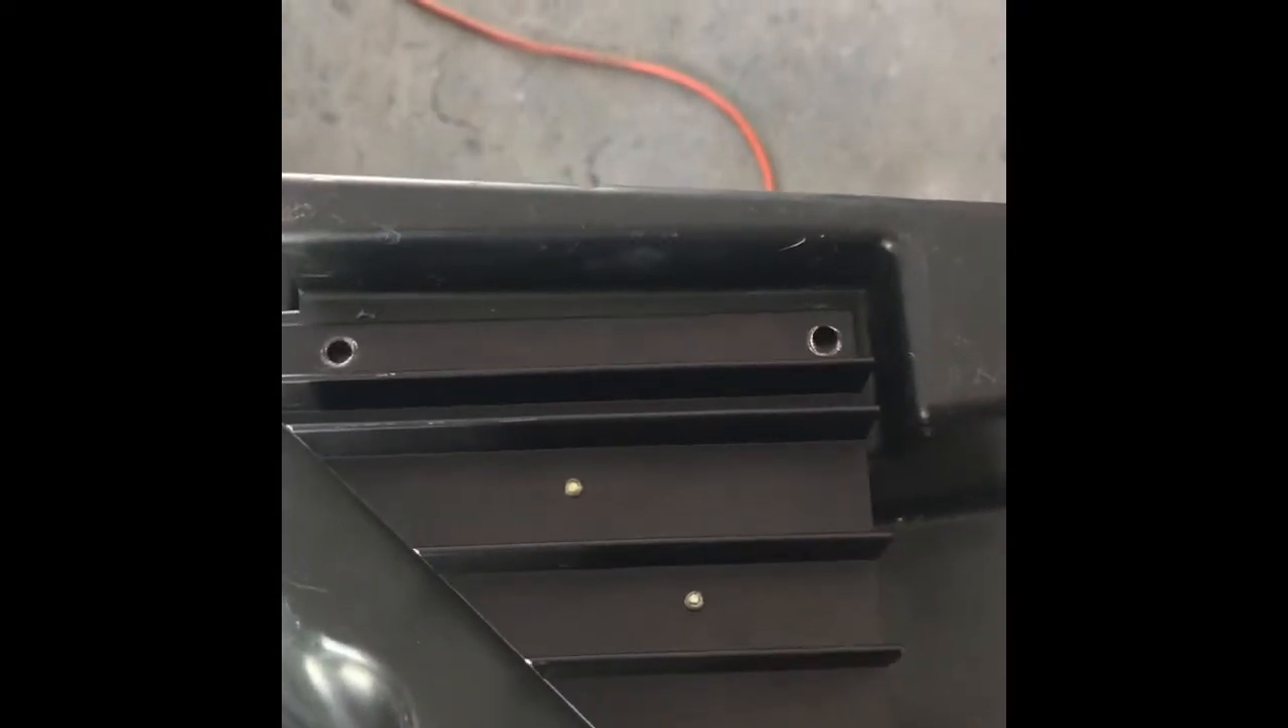I've got the screws out as you can see.